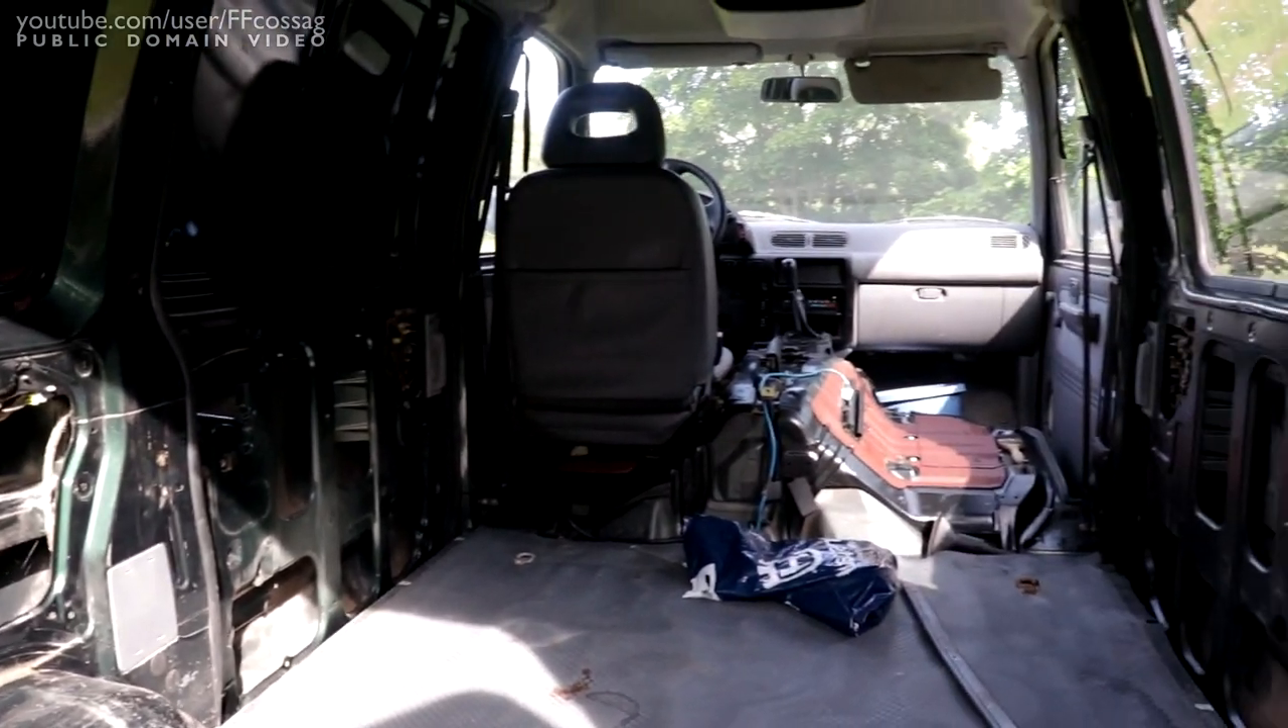I've stripped out a lot of the interior, removed unnecessary components.